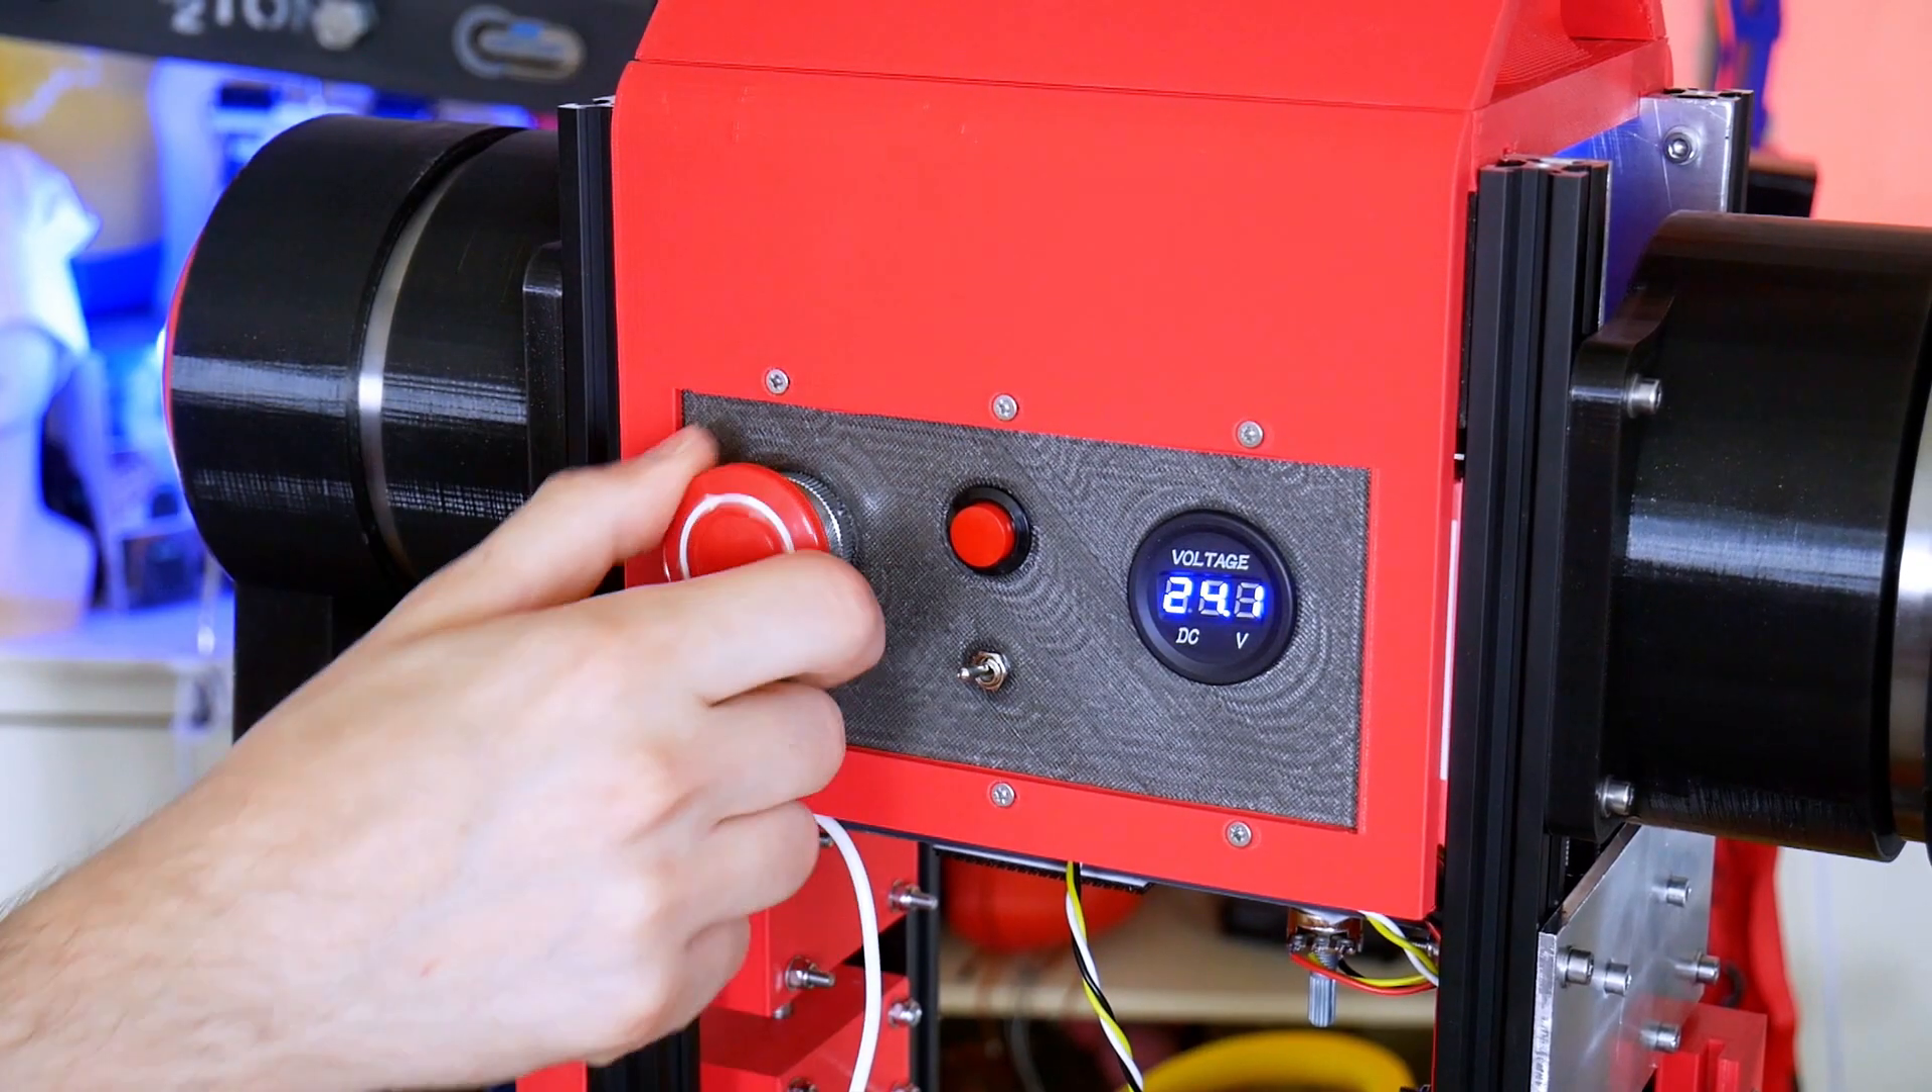I've added a control panel around the back.